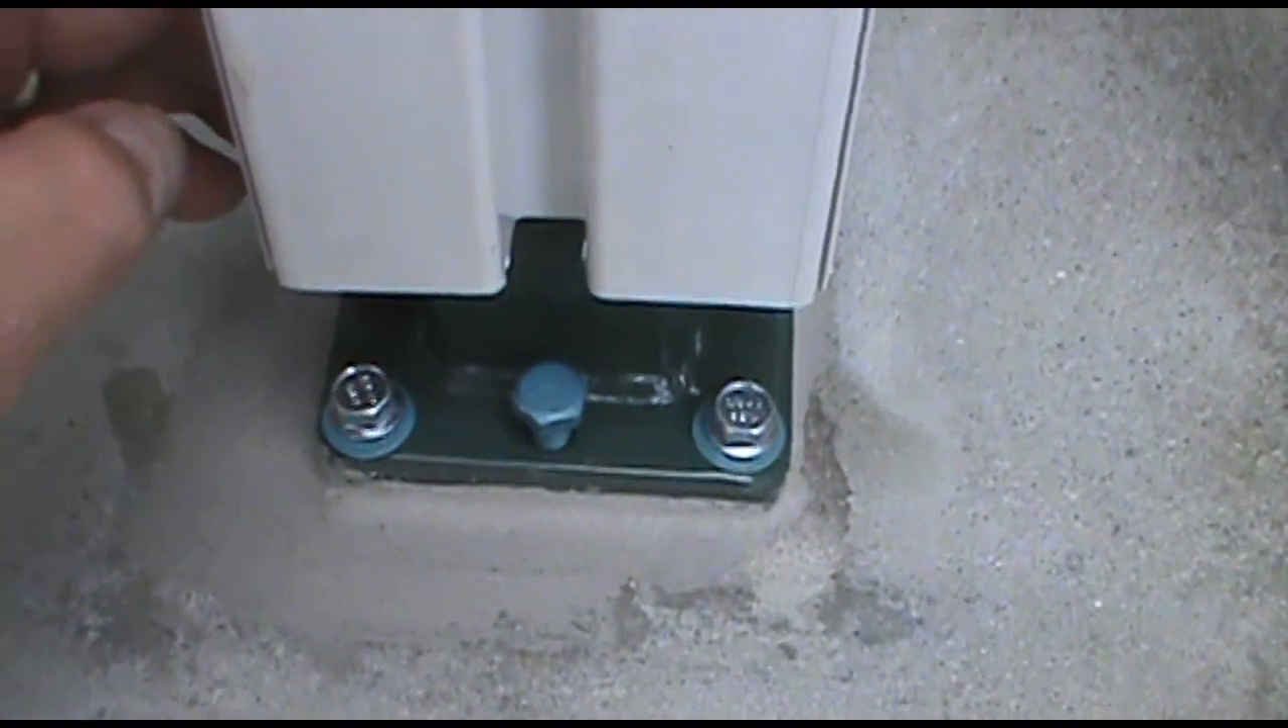Then I drilled these concrete screws down into the holes that I made with a quarter -inch drill, masonry bit.